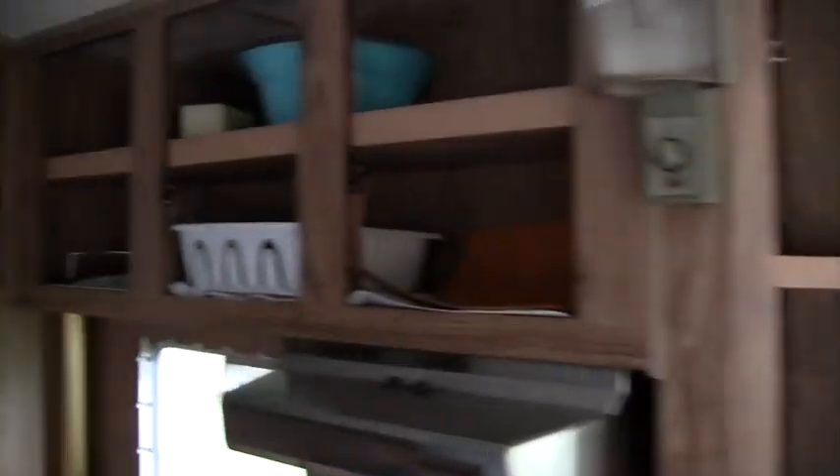What we've done so far is we've taken all the doors the cabinet doors off.